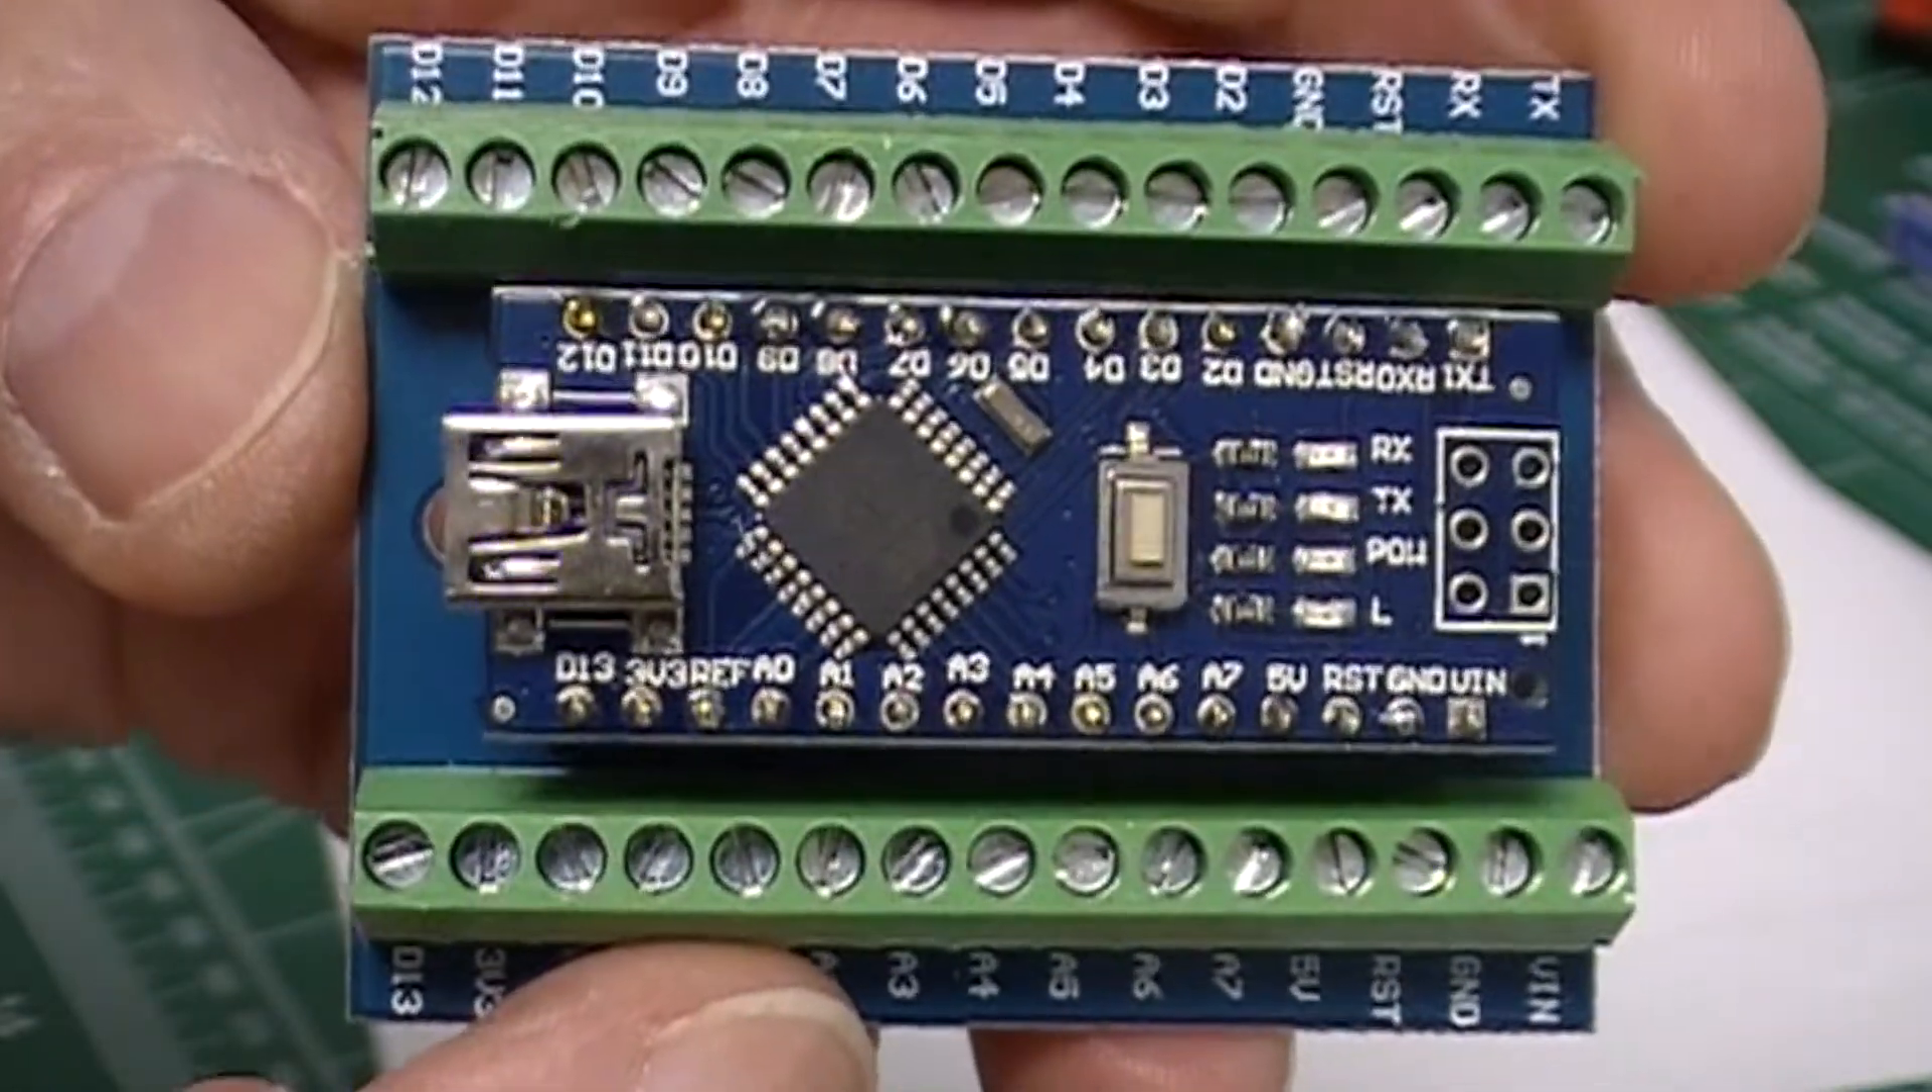Okay we've got all of our pins soldered into the Arduino and we still have easy access to be able to mount this so we will install this on our test unit and see how it works.